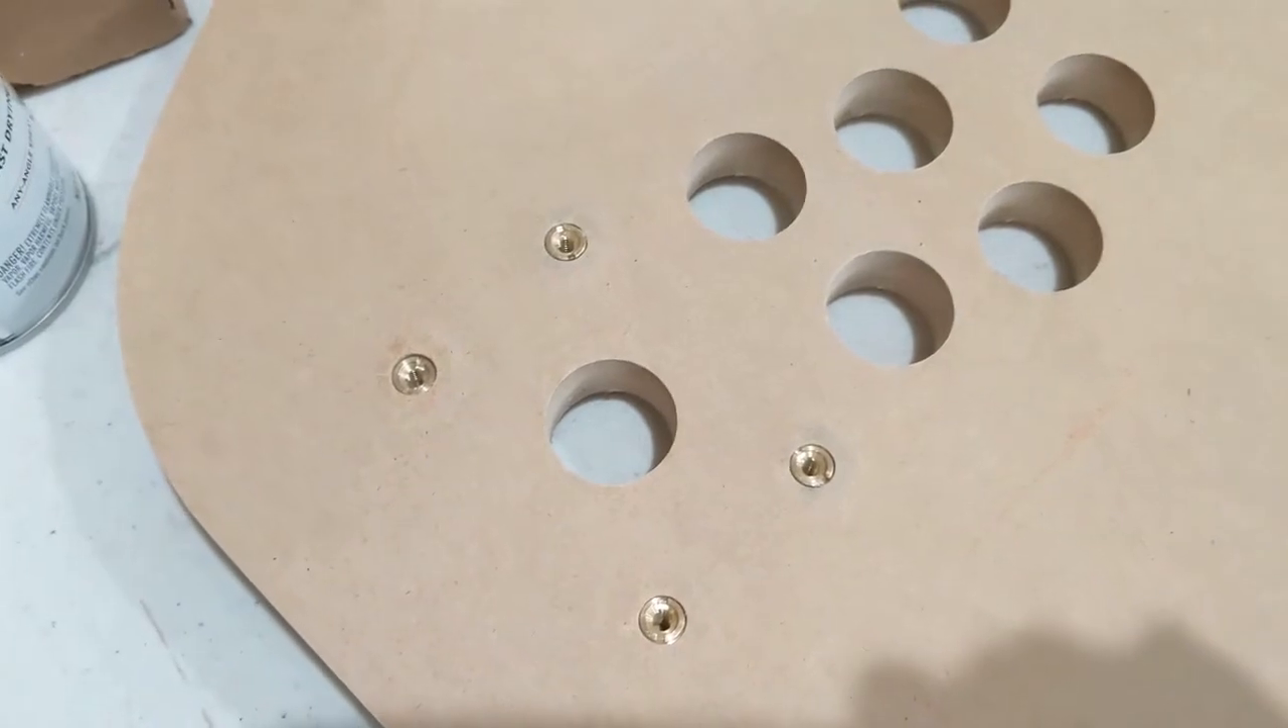The inserts are in place. Those are the easy lock or whatever they're called, the 10 -24 inserts.